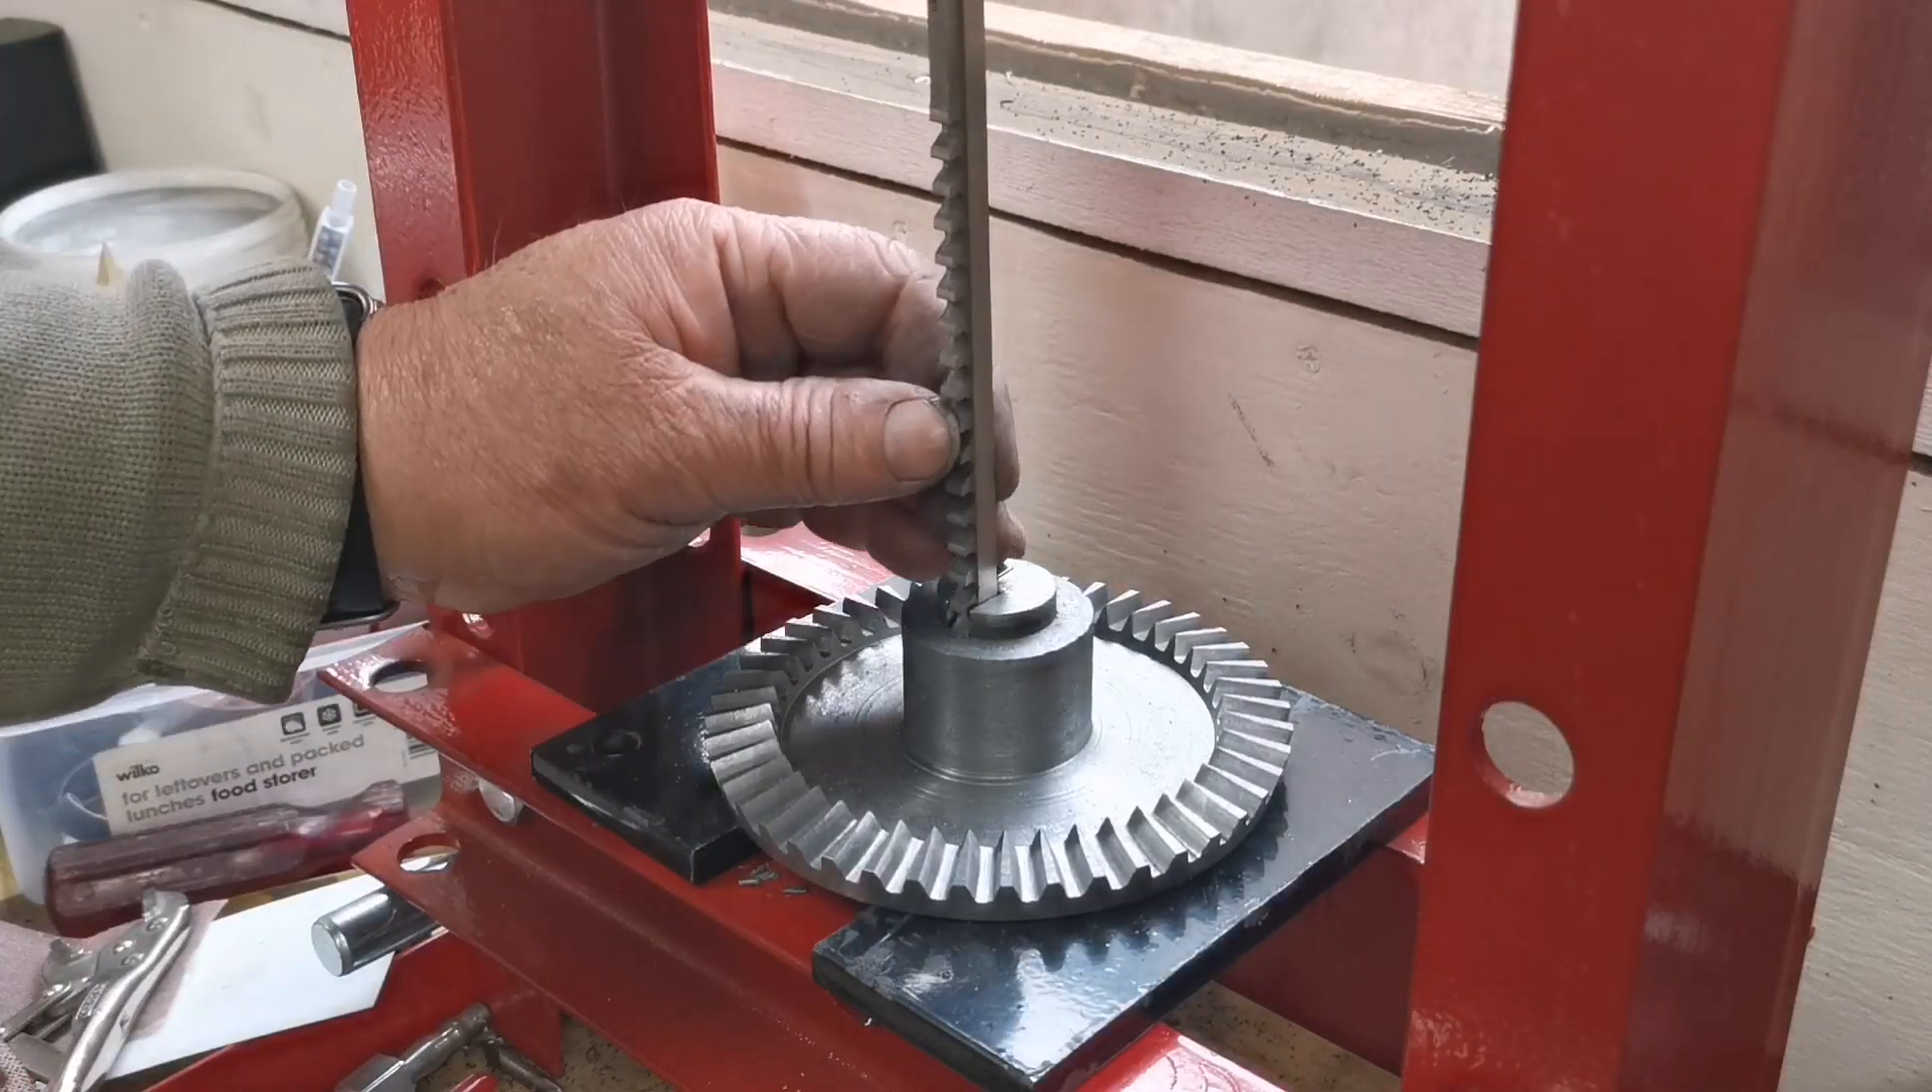Right I've got the key cutter guide in there now.